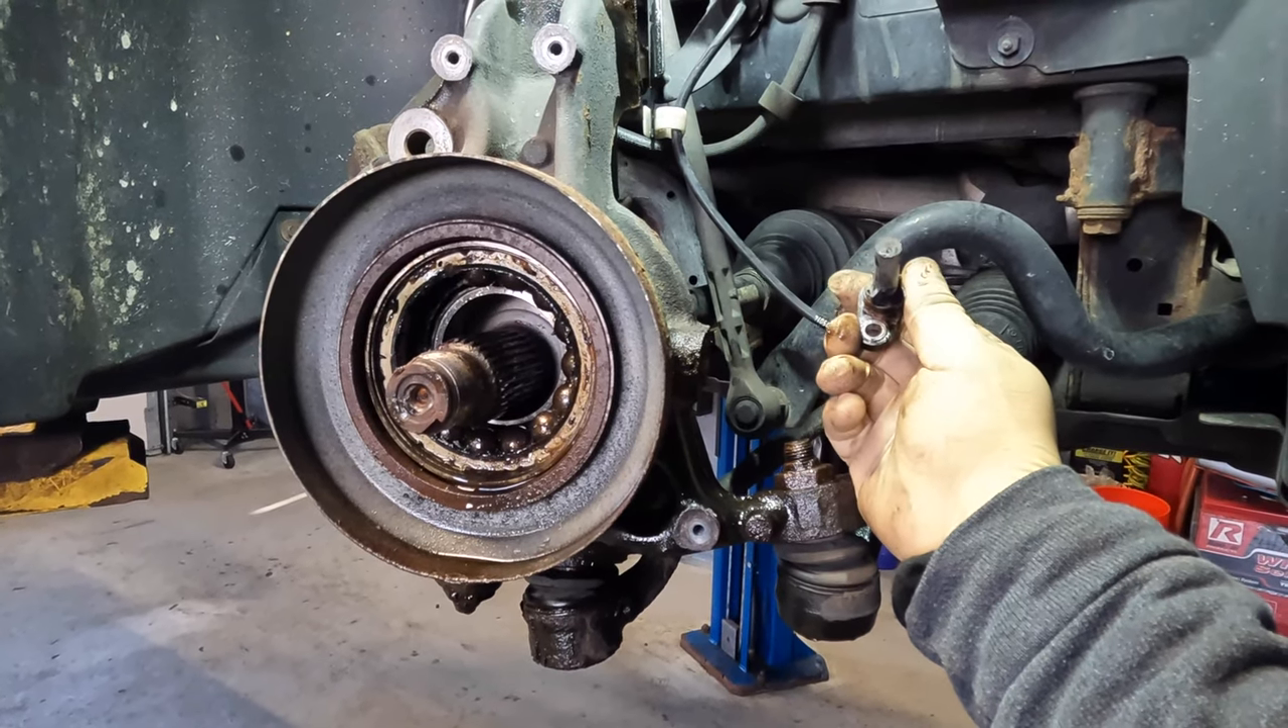I was able to break free any of the rust holding it into place, and I was able to remove my ABS wheel speed sensor.